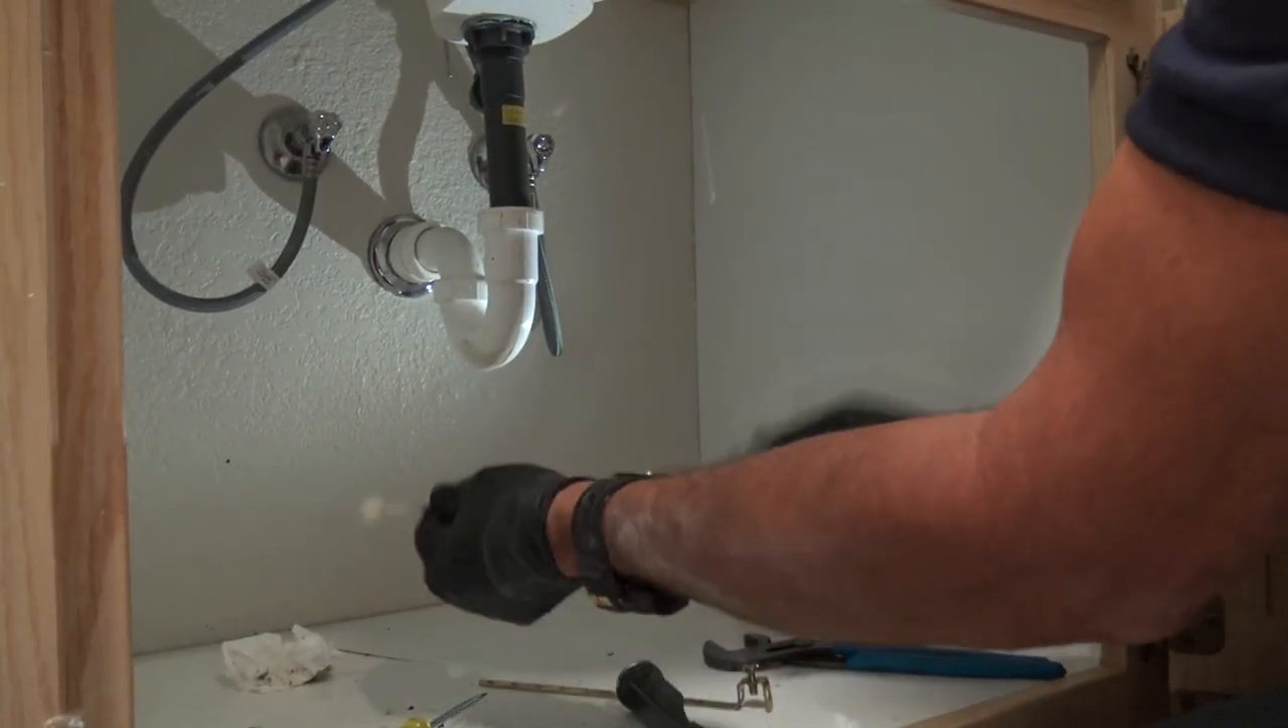The drain is connected.